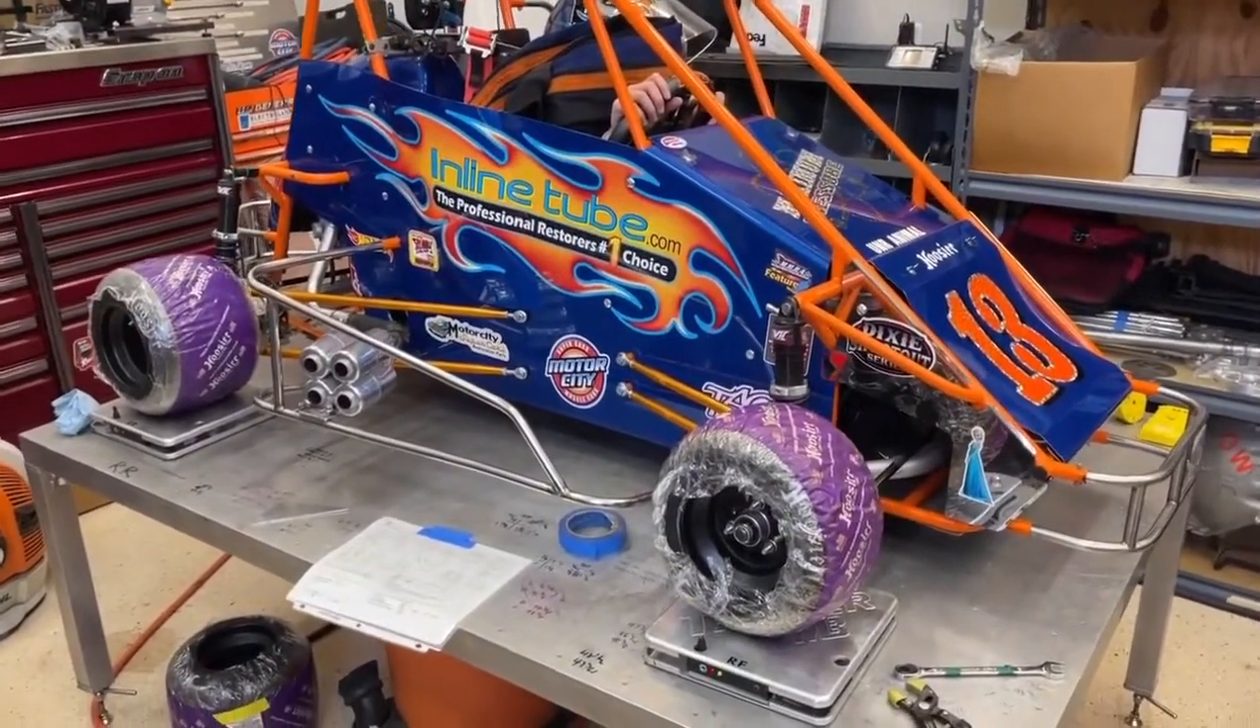We have the tires and wheels back on.